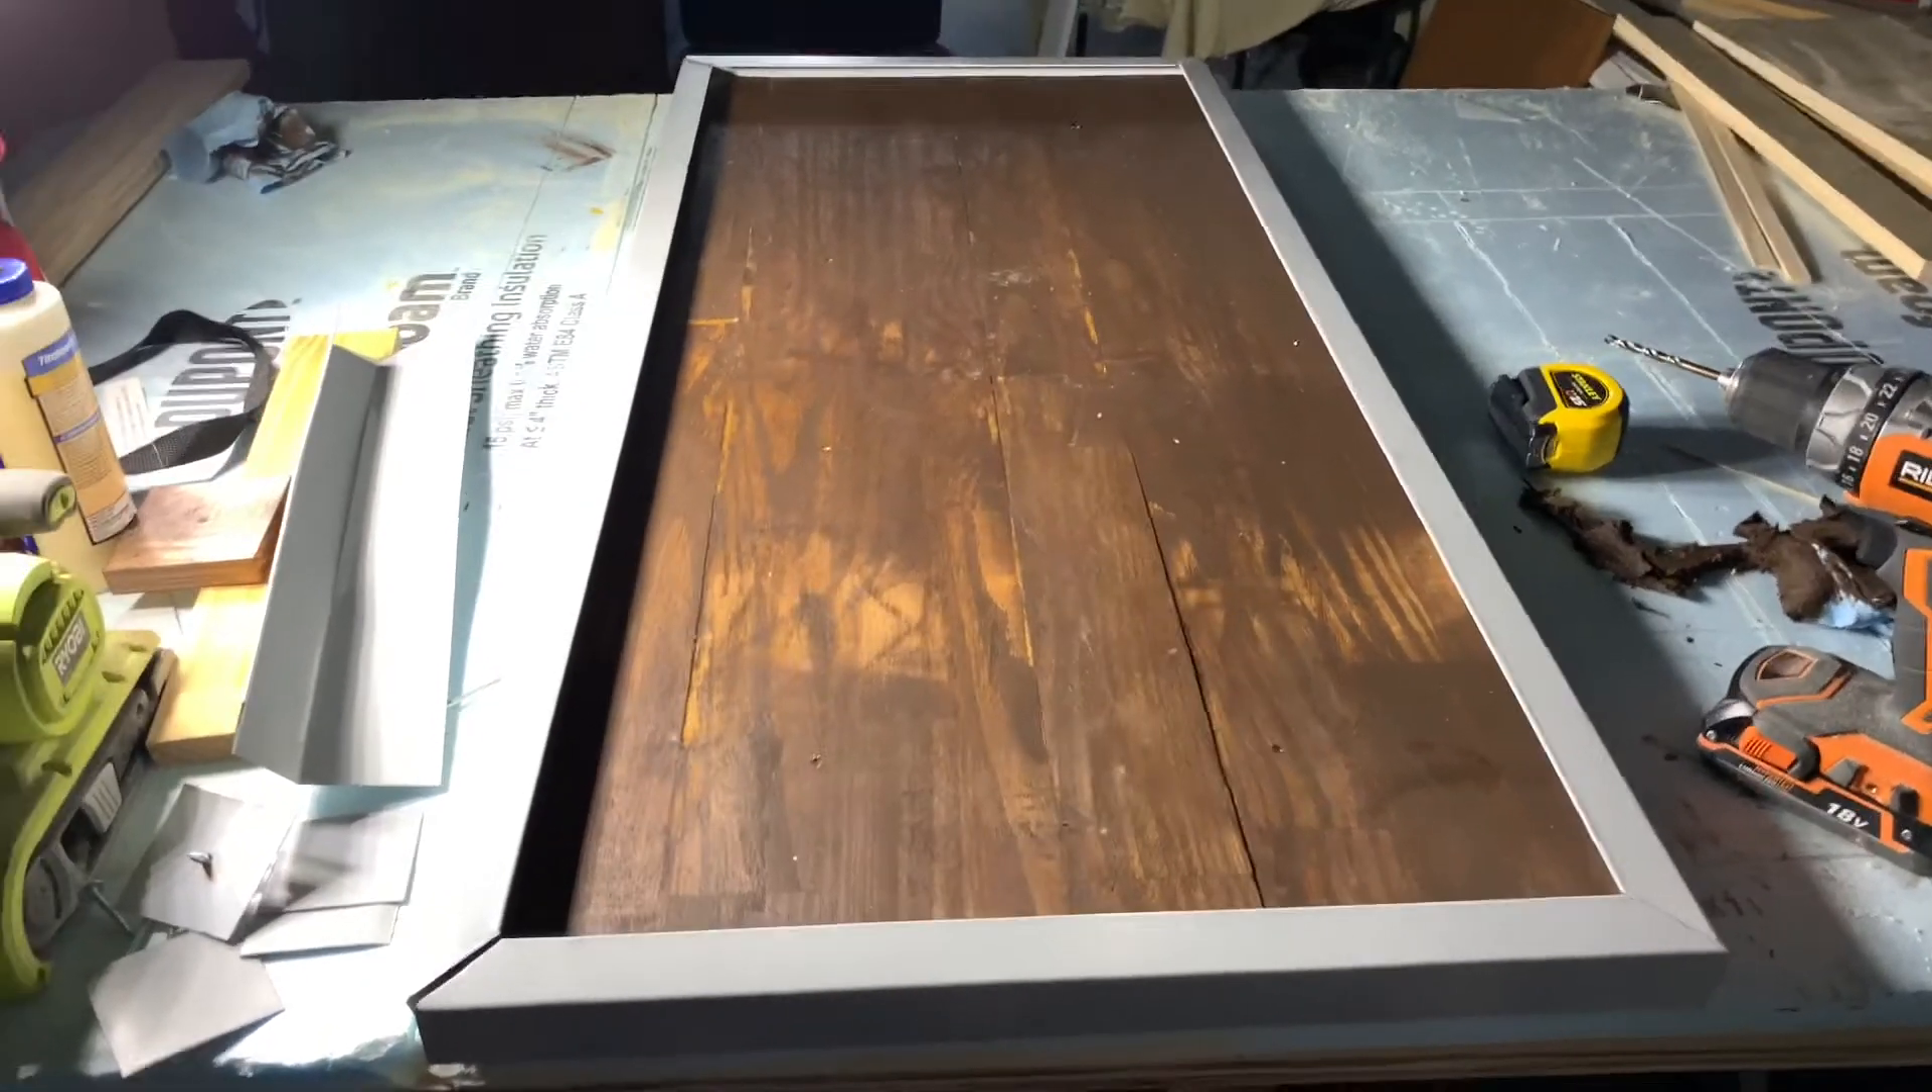Okay so we got the outer trim on and everything's looking great.